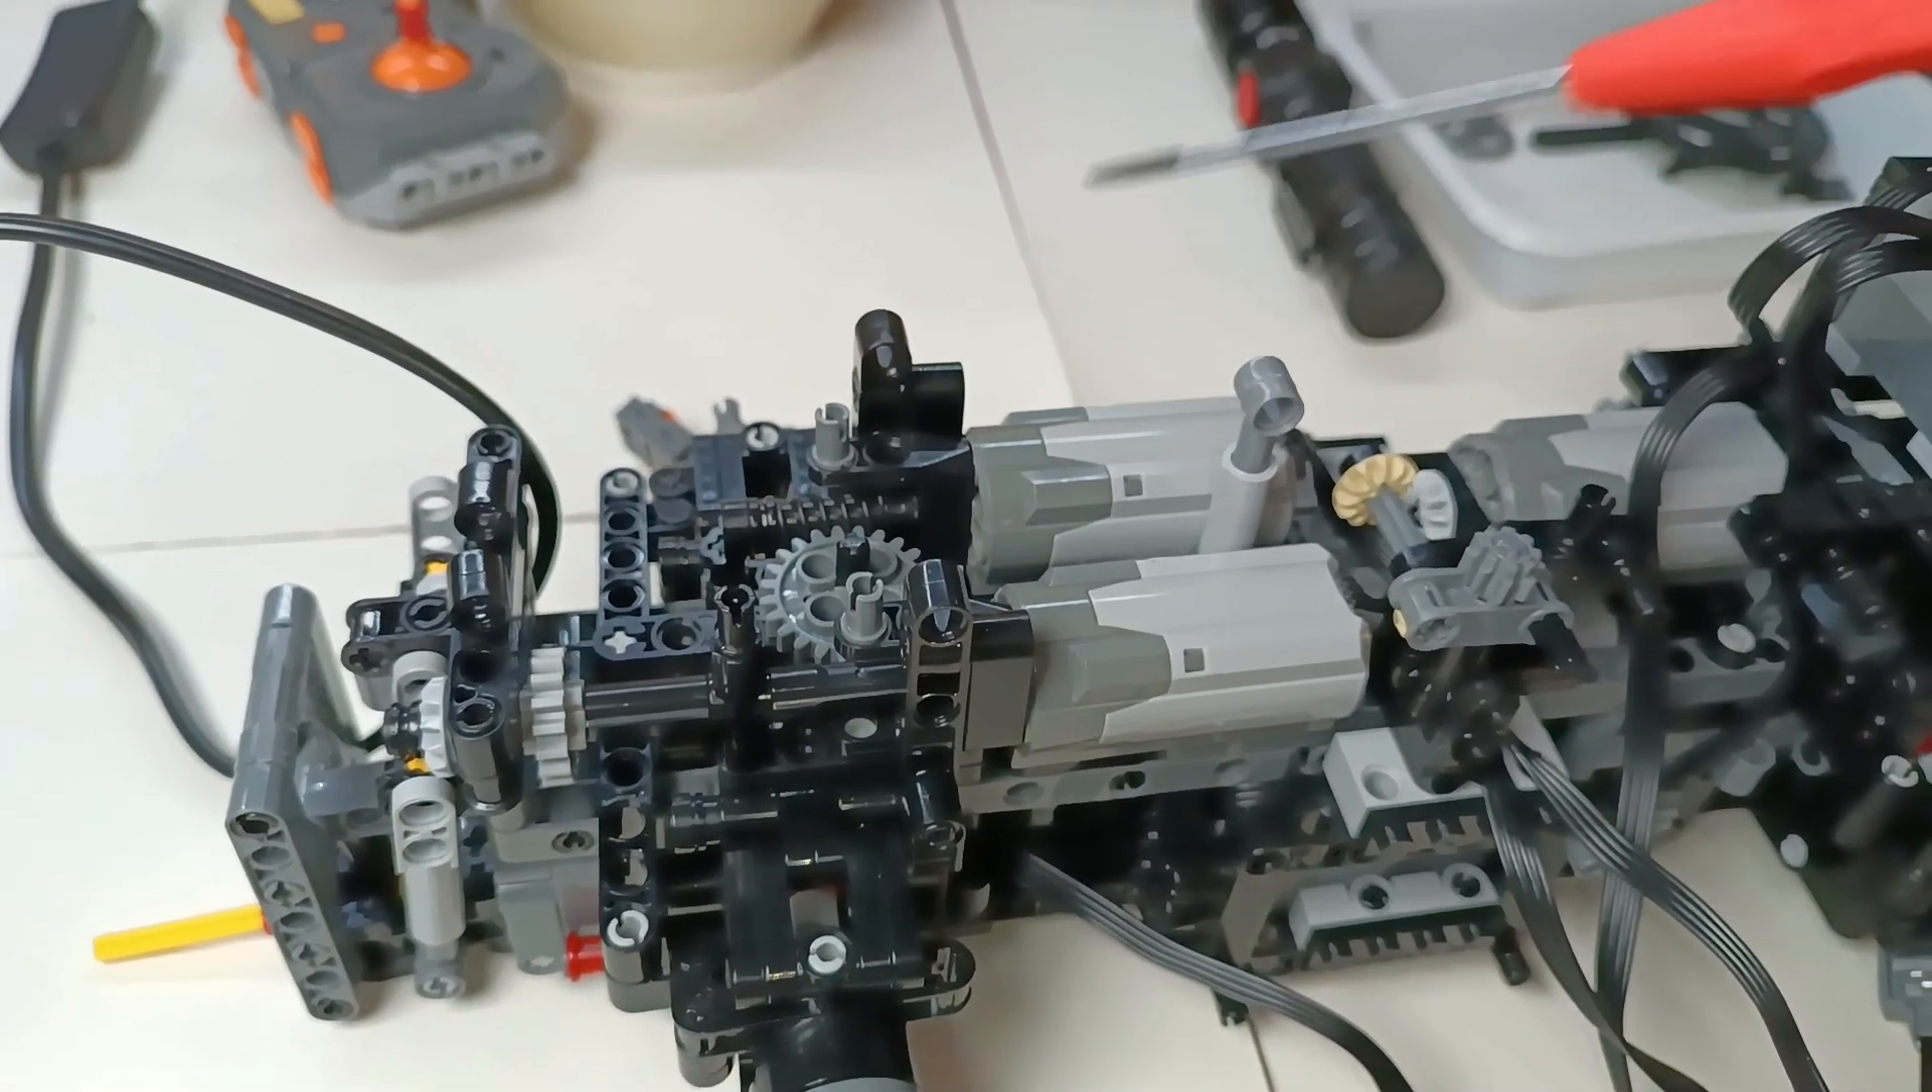Wir haben diese beiden zwei Motoren hier eingebaut.